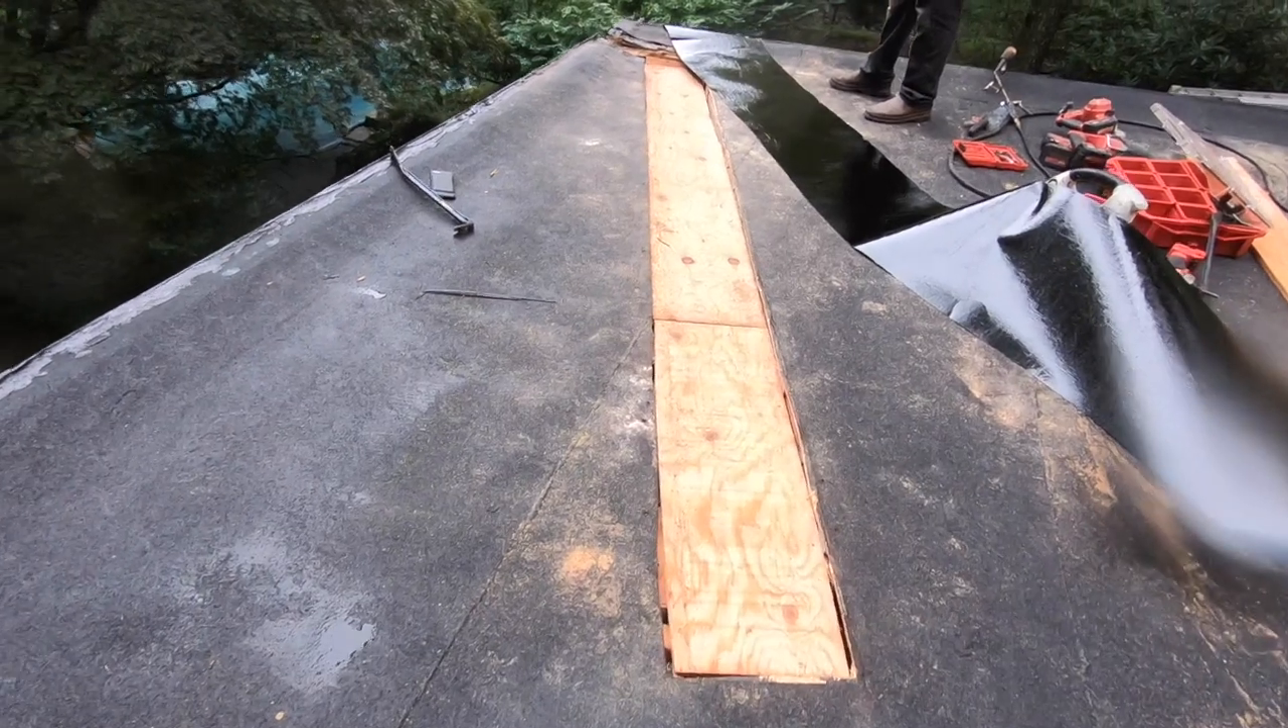We got the plywood in.